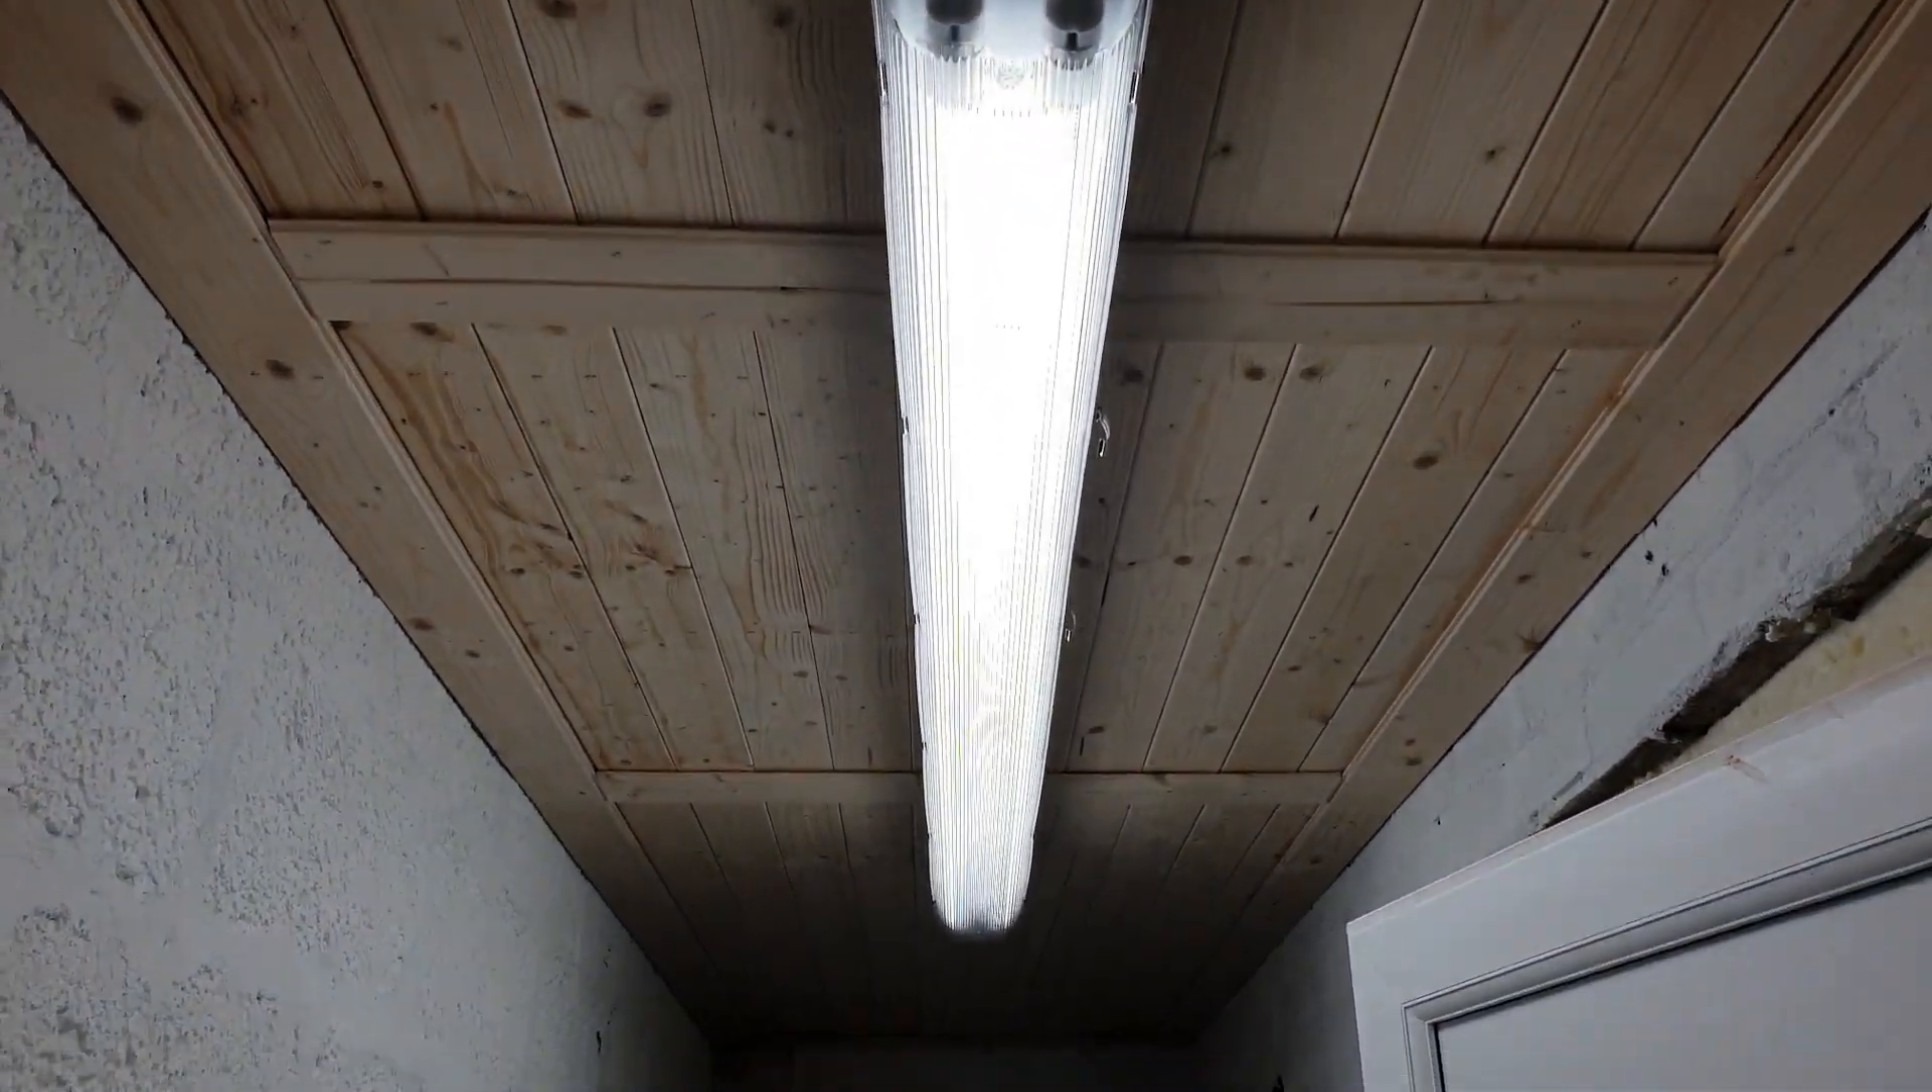All right guys right guys I've been busy and we now have a ceiling that's a bit better just put a nice light up there as well nice big strip light which is lighting up the area nicely.